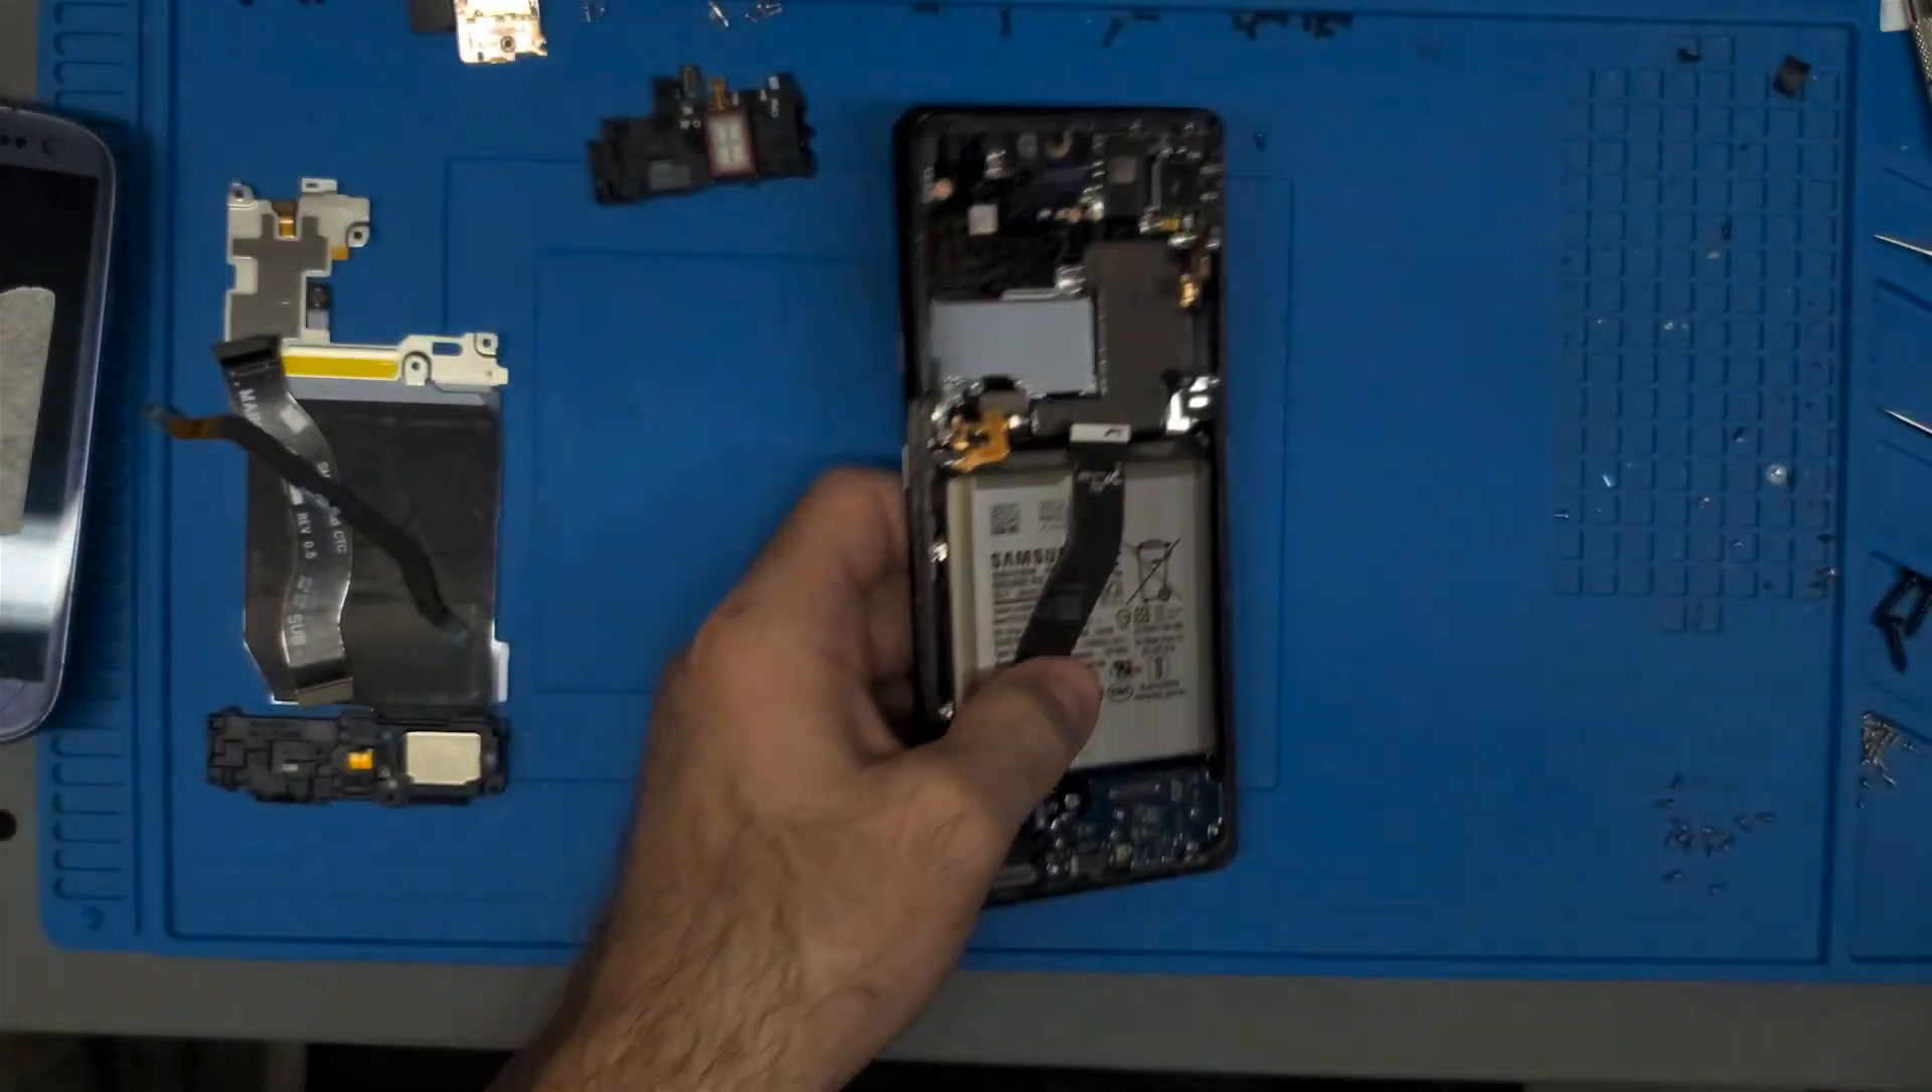I still gotta get the battery out and I'm gonna take this daughter board out next.